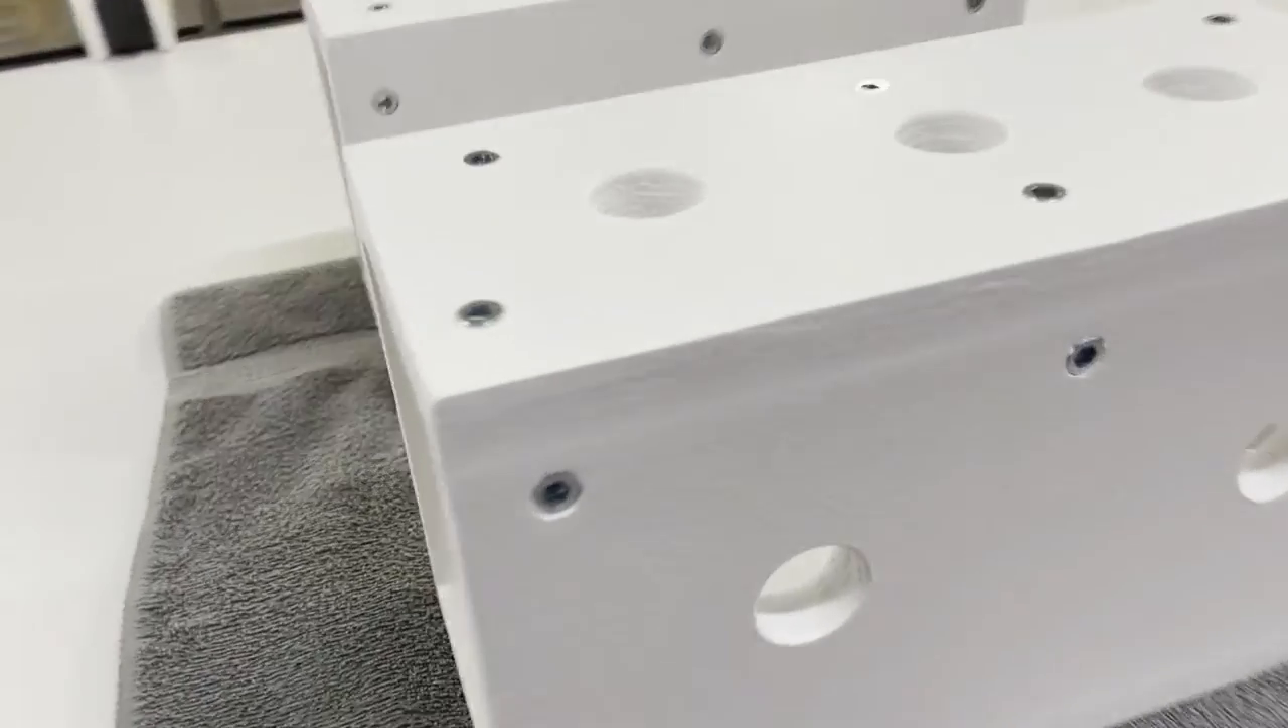So here's the inserts already installed.